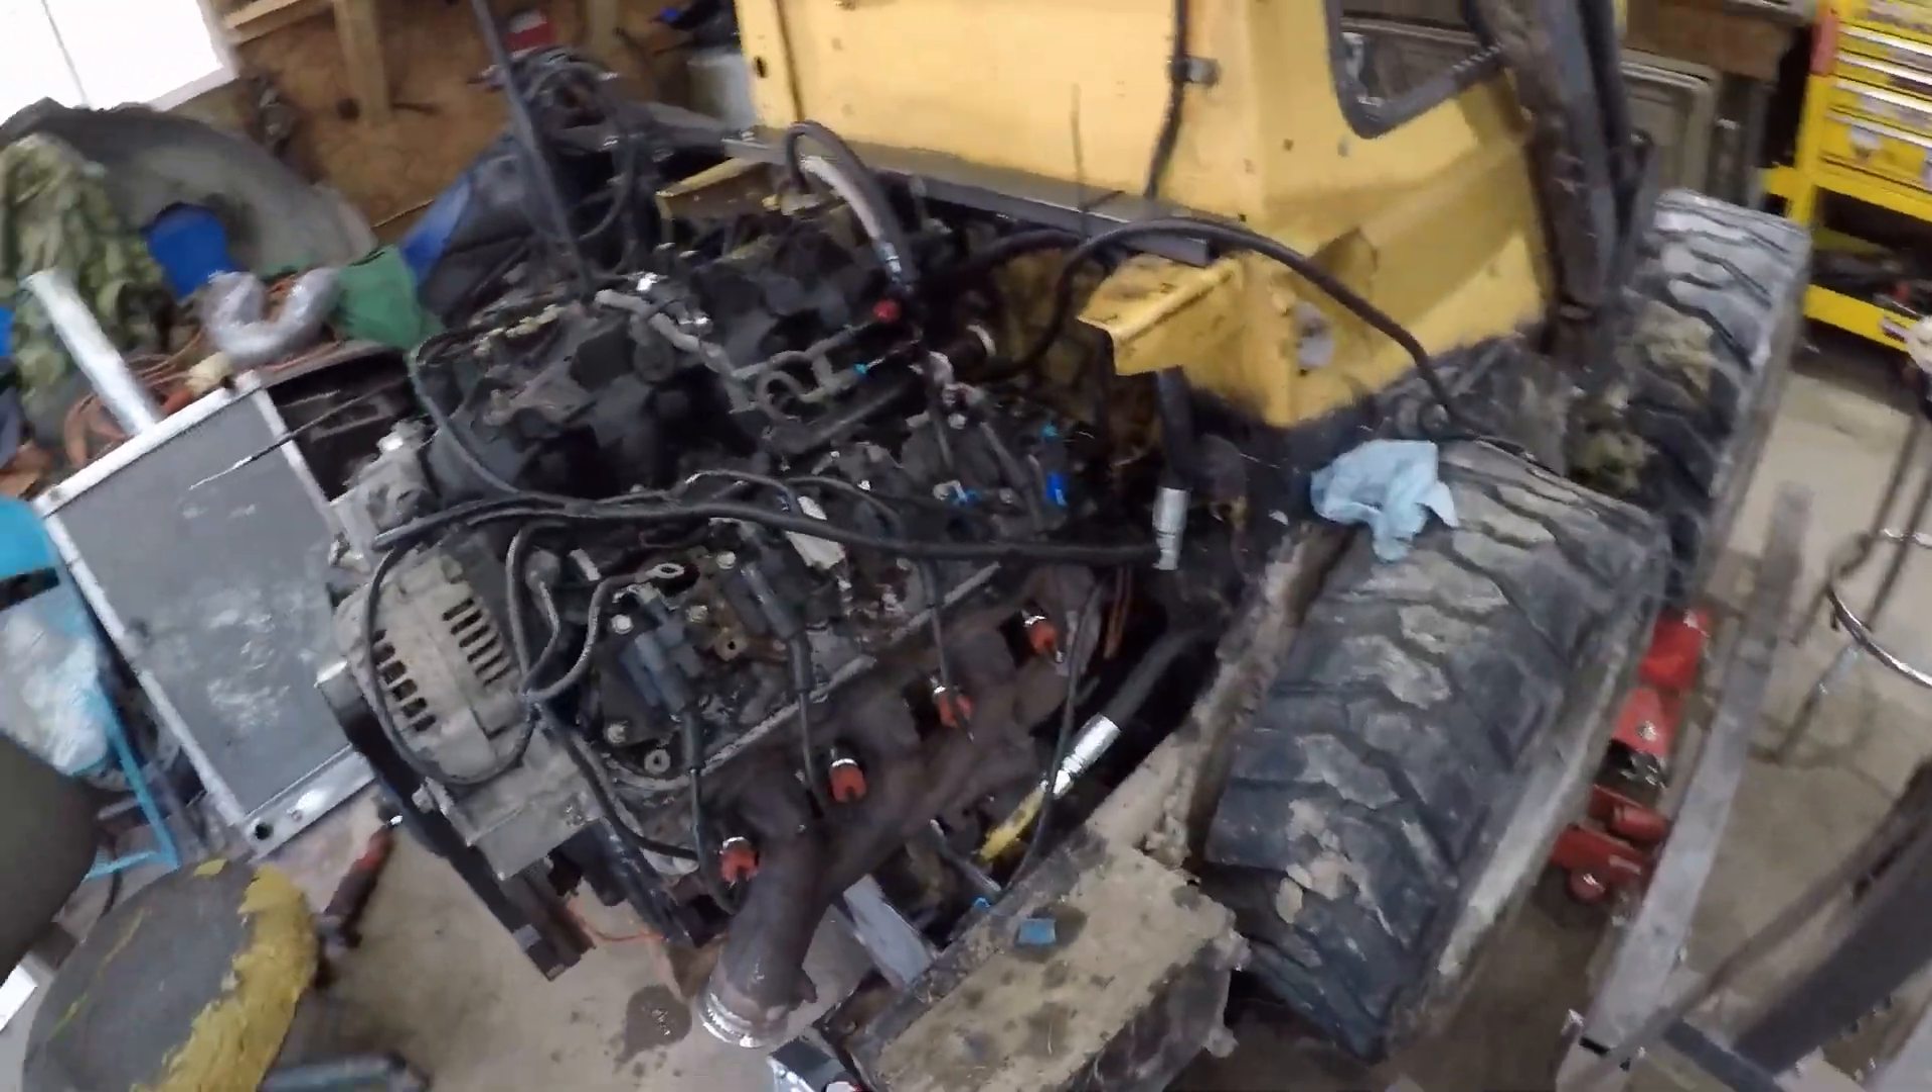We've got the engine there hooked up all the wiring done fuel system hooked up one thing we're missing is a radiator.